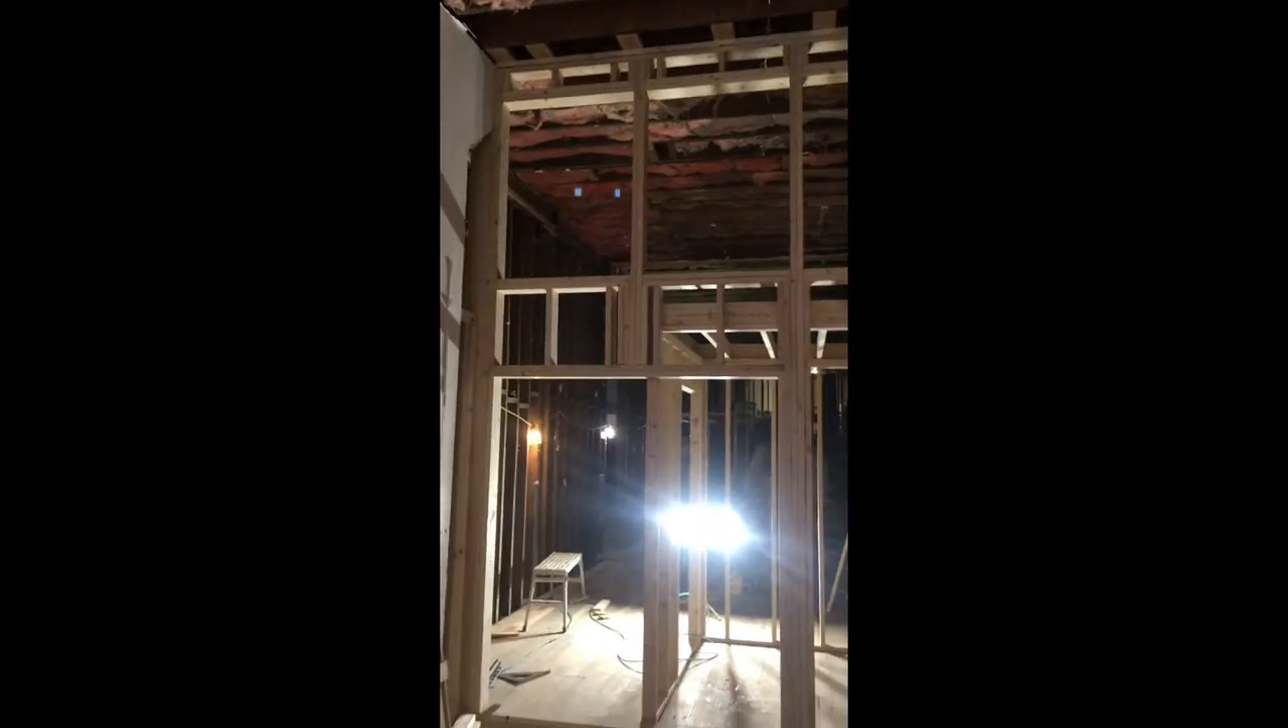See the openings up top there's gonna be three windows in those openings.